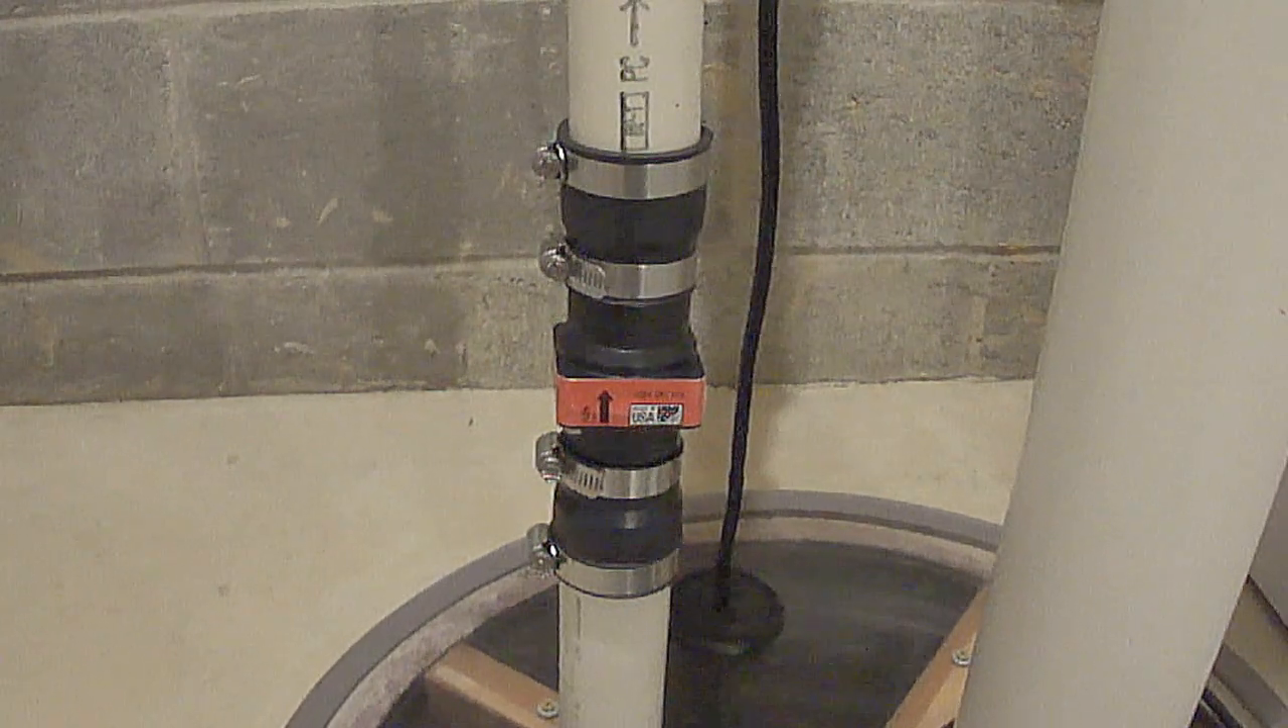So I installed the new check valve but it's still making noise.